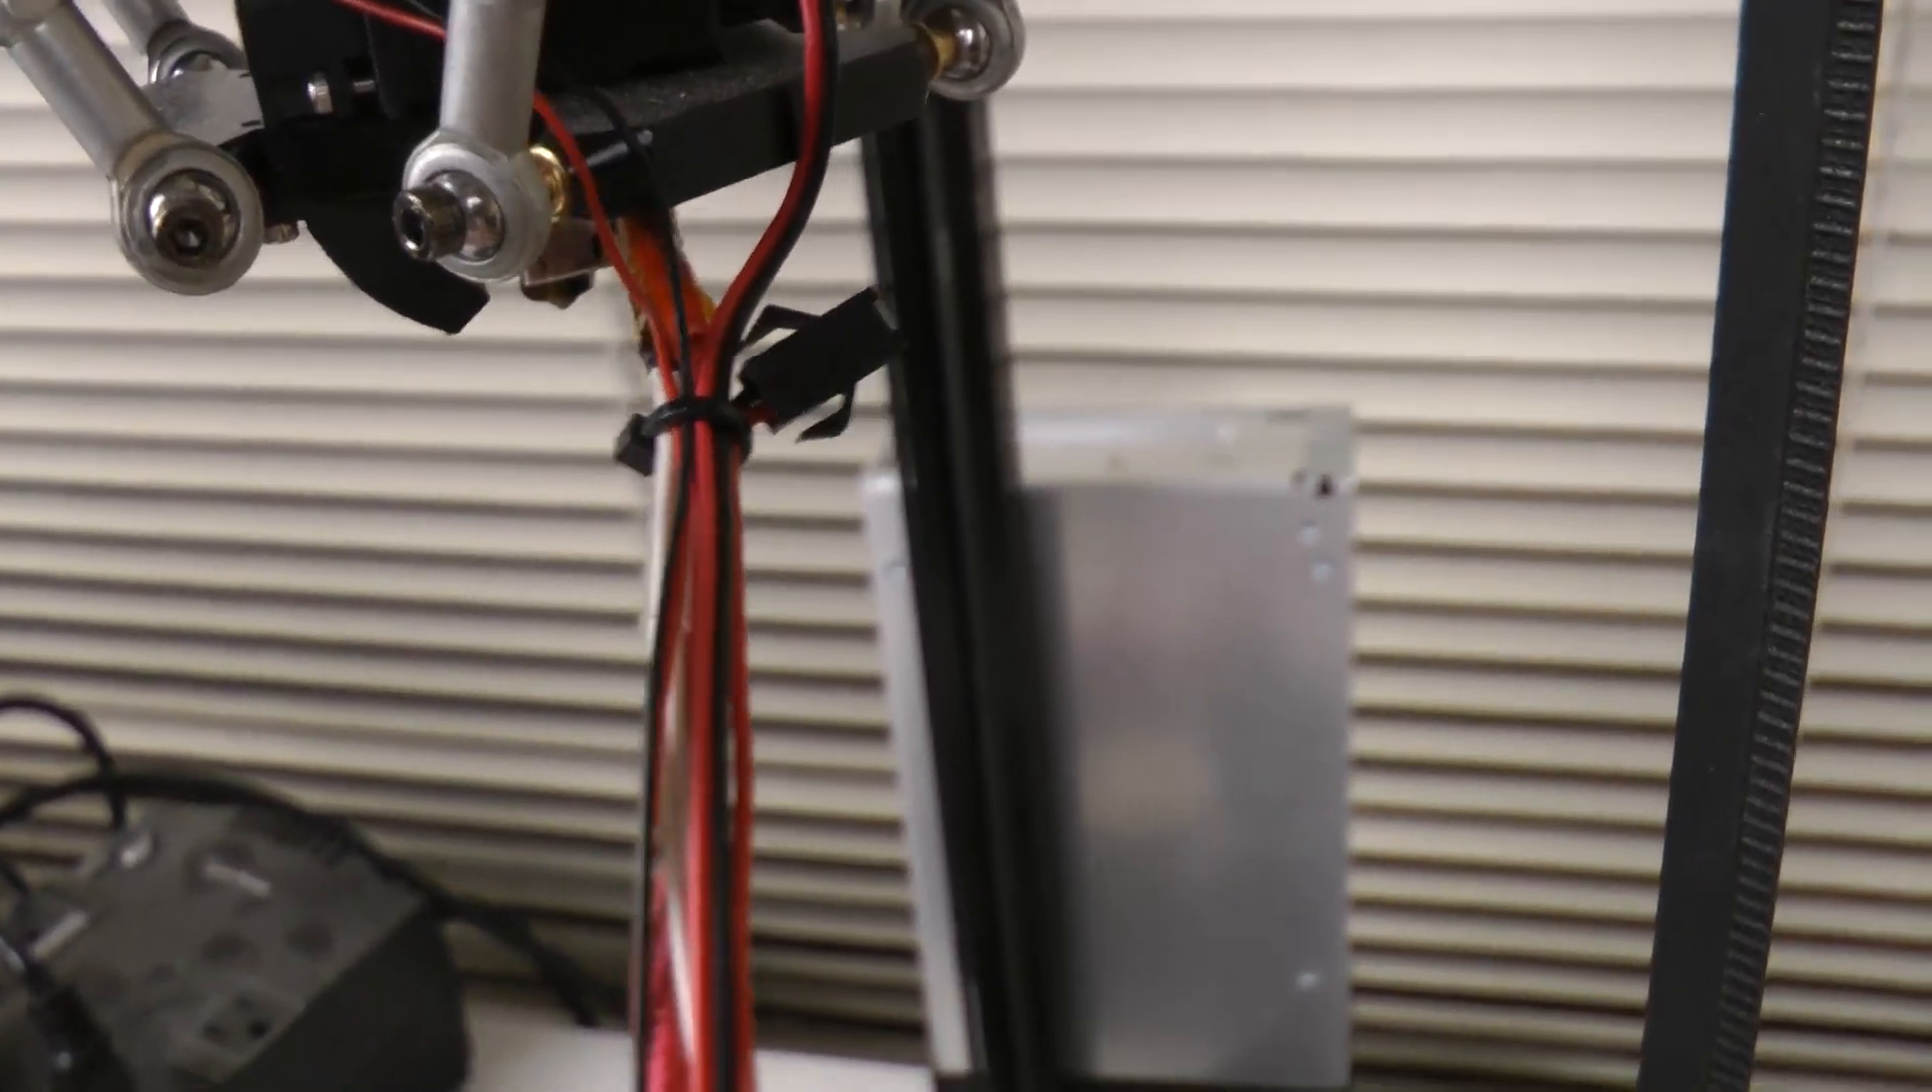After that there's a zip tie up here that's got to be cut holding the cable bundle together.